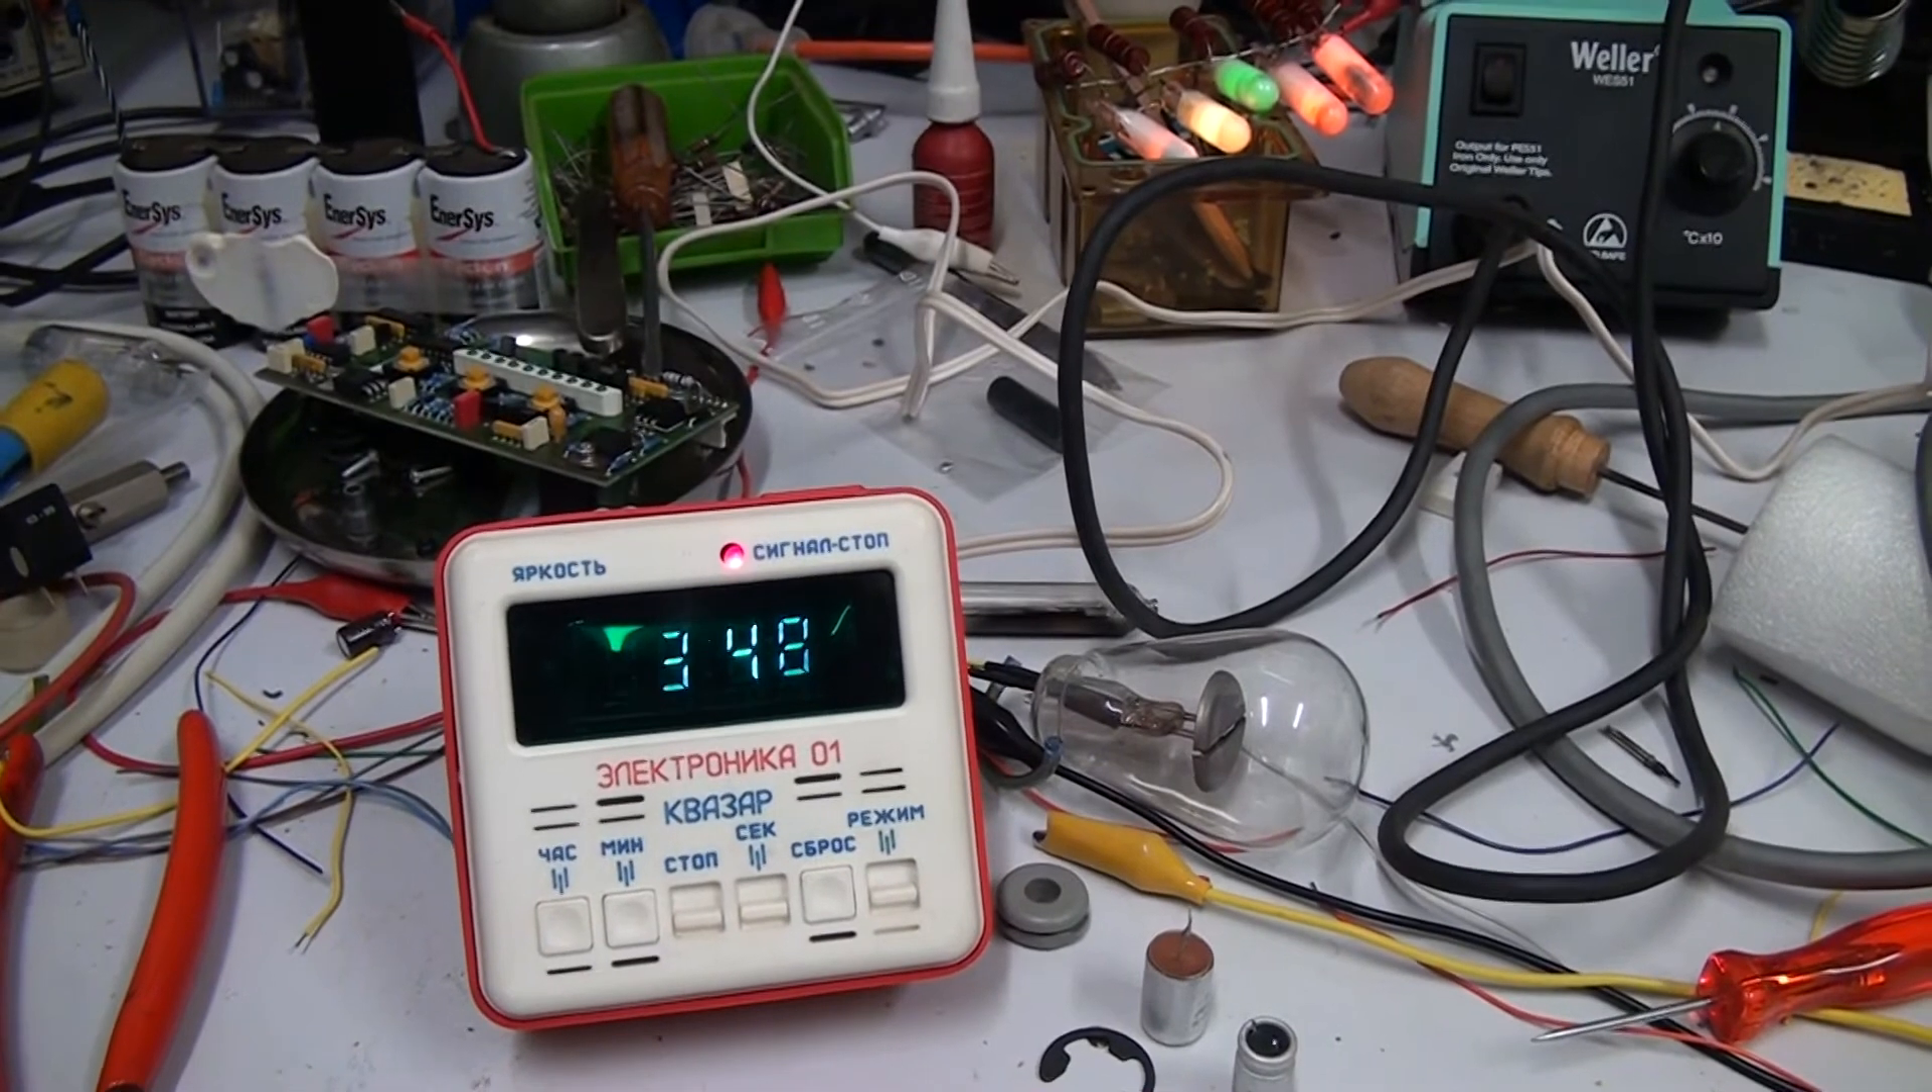Well the clock is back together.